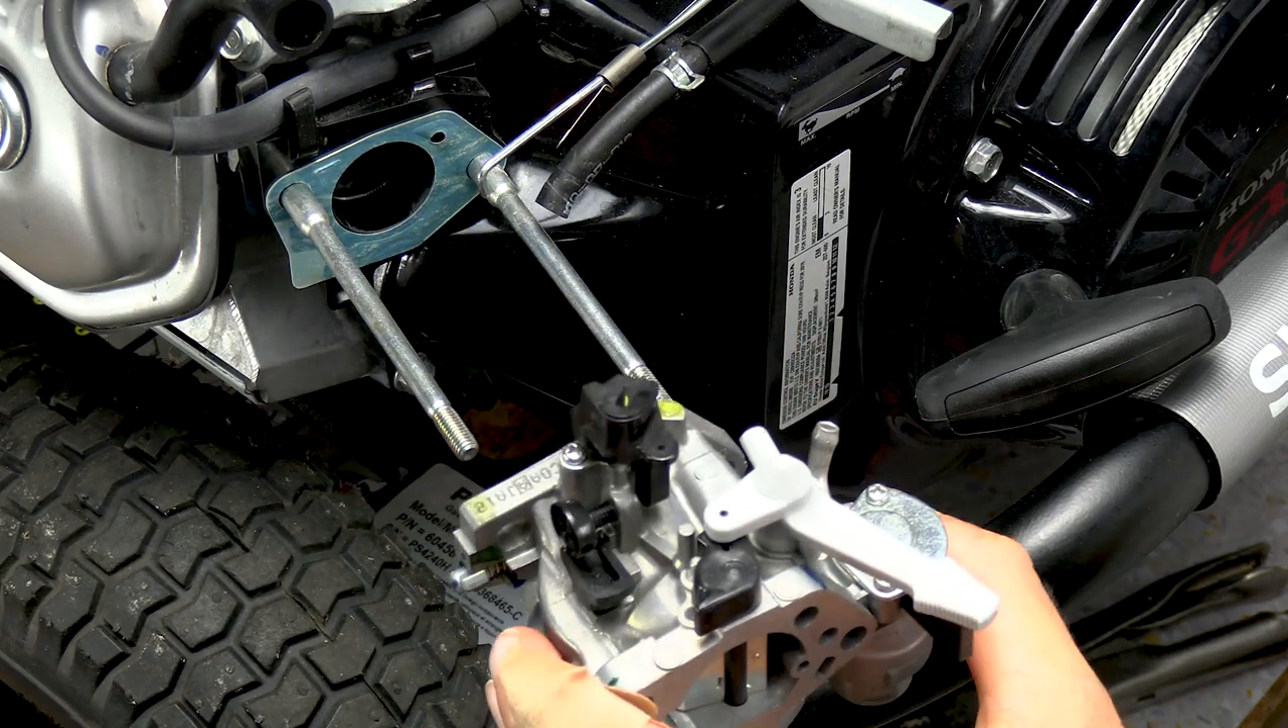And that's it. The carburetor is free.